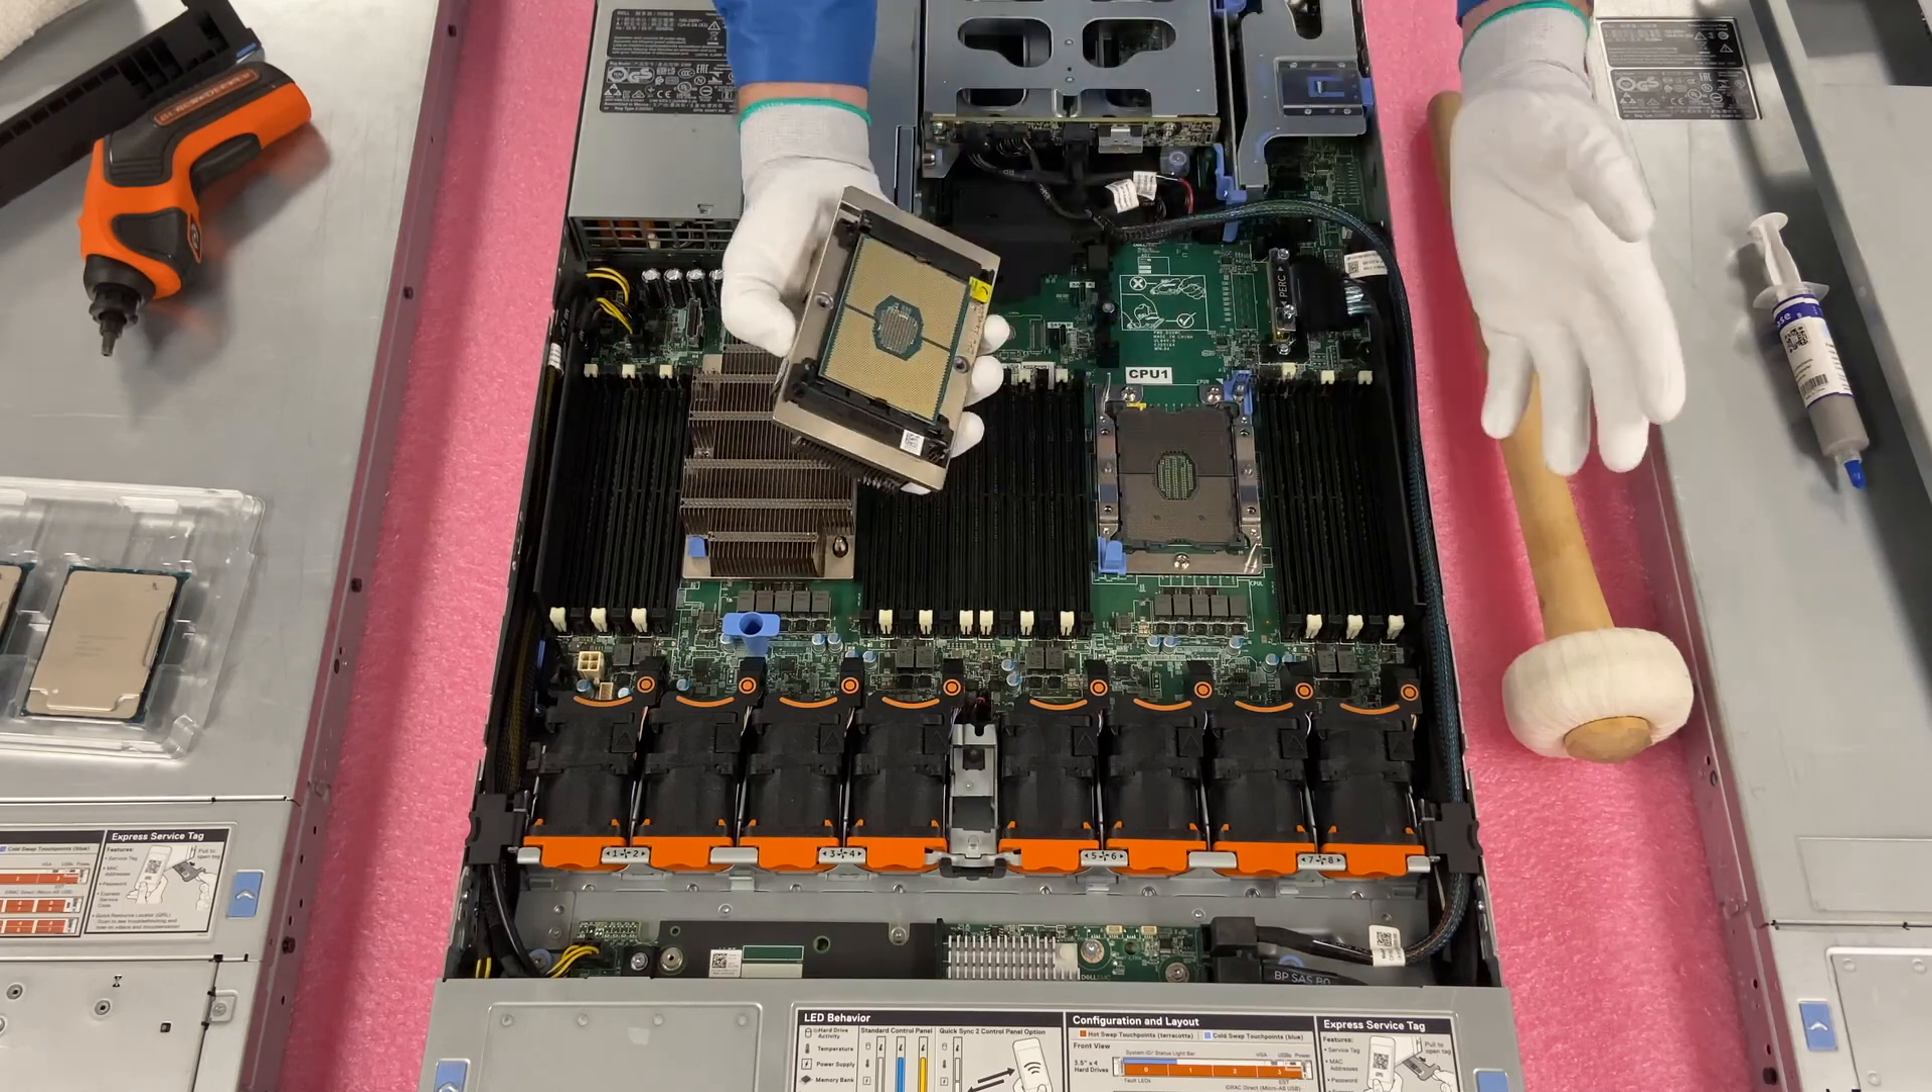You're going to see here that the CPU is installed in this clip. Luckily there's no thermal paste or anything coming off the side.